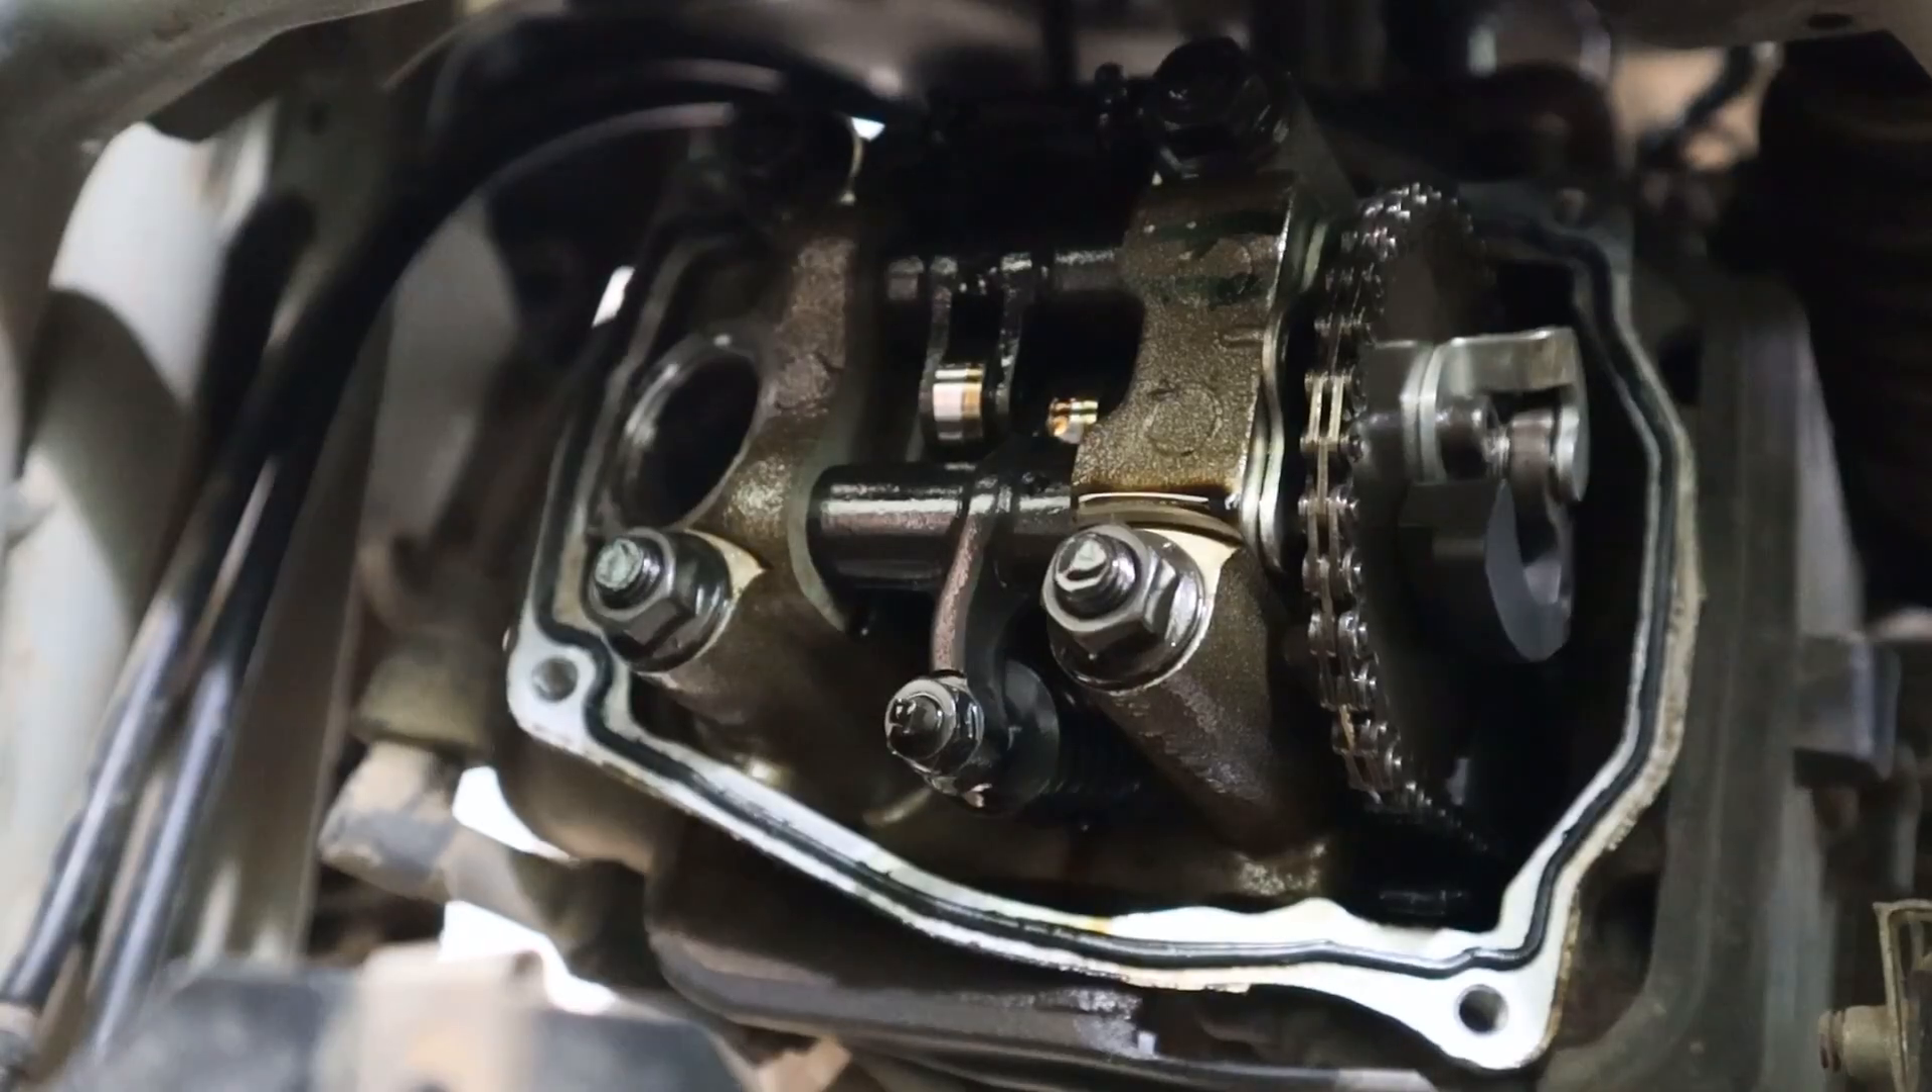The cylinder head cover is now off.